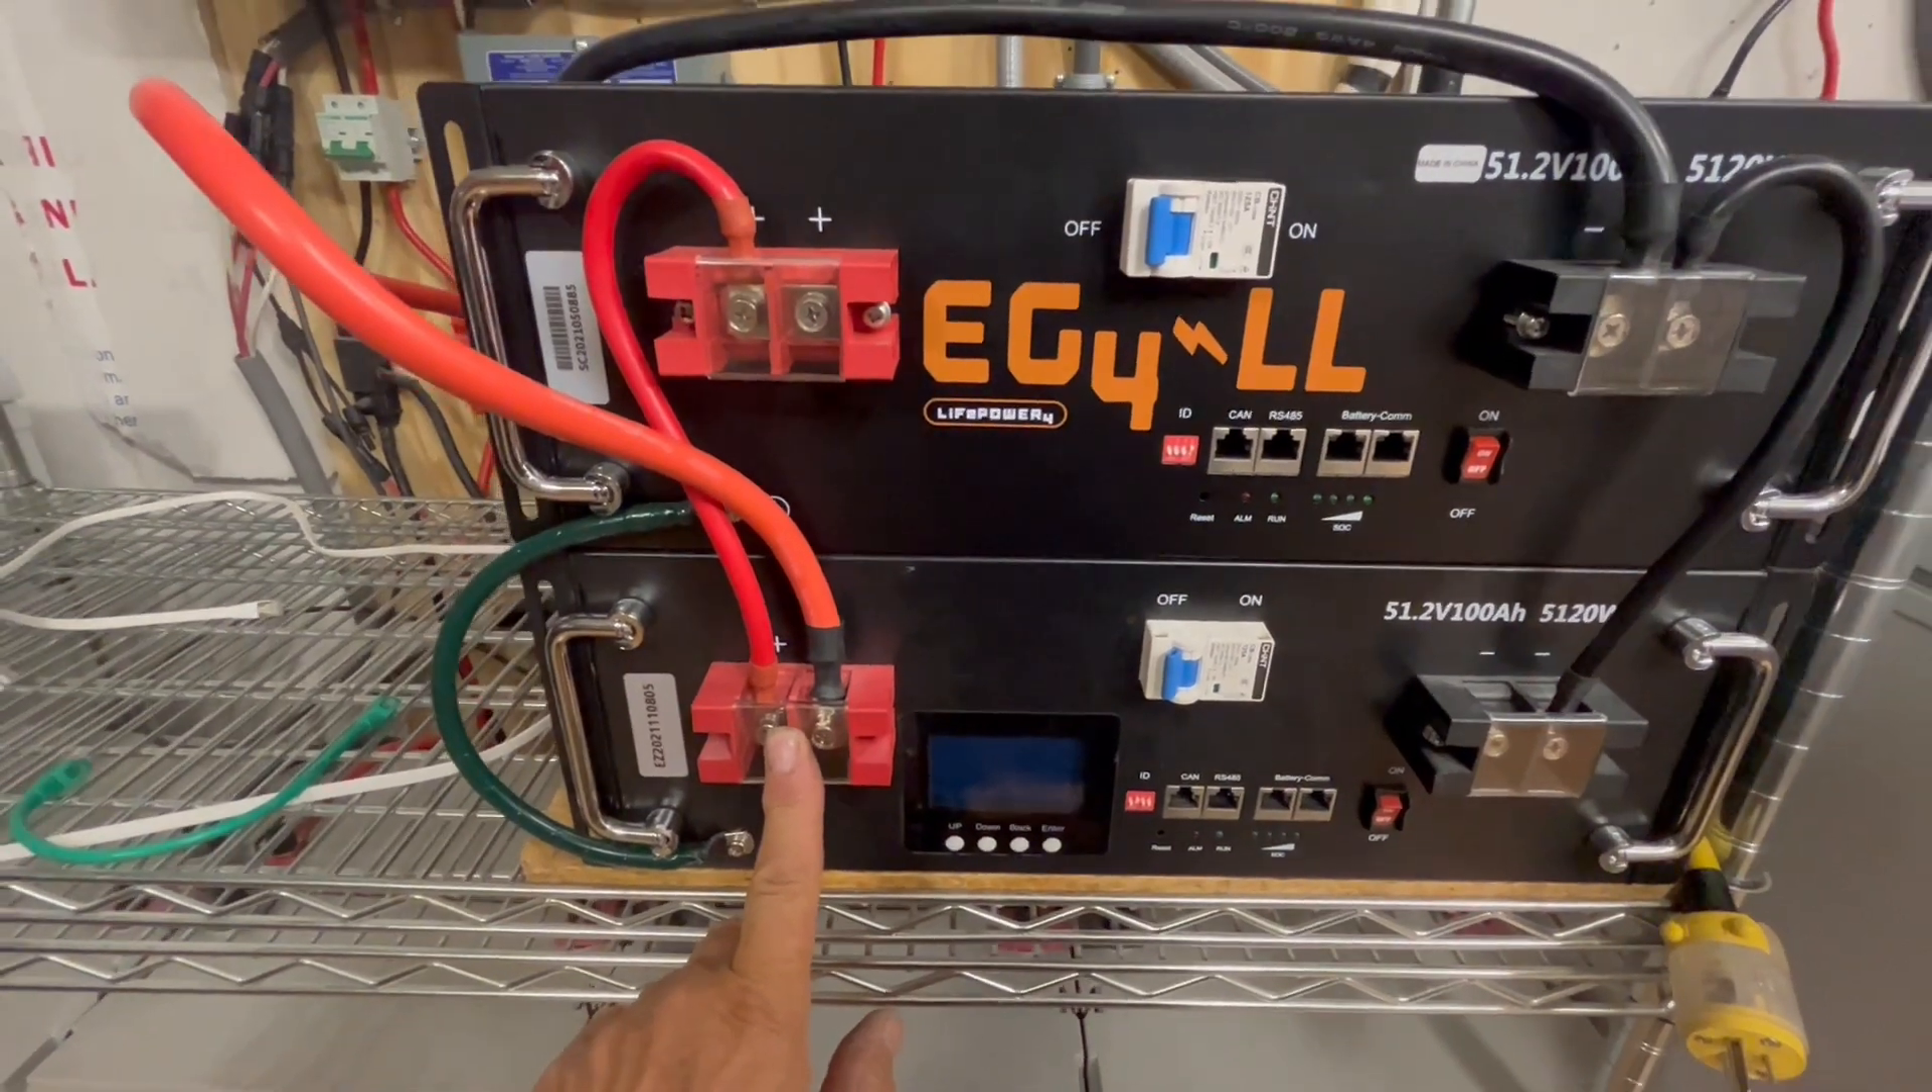So we have the positive connected on the bottom battery and we have the negative connected on the top battery.